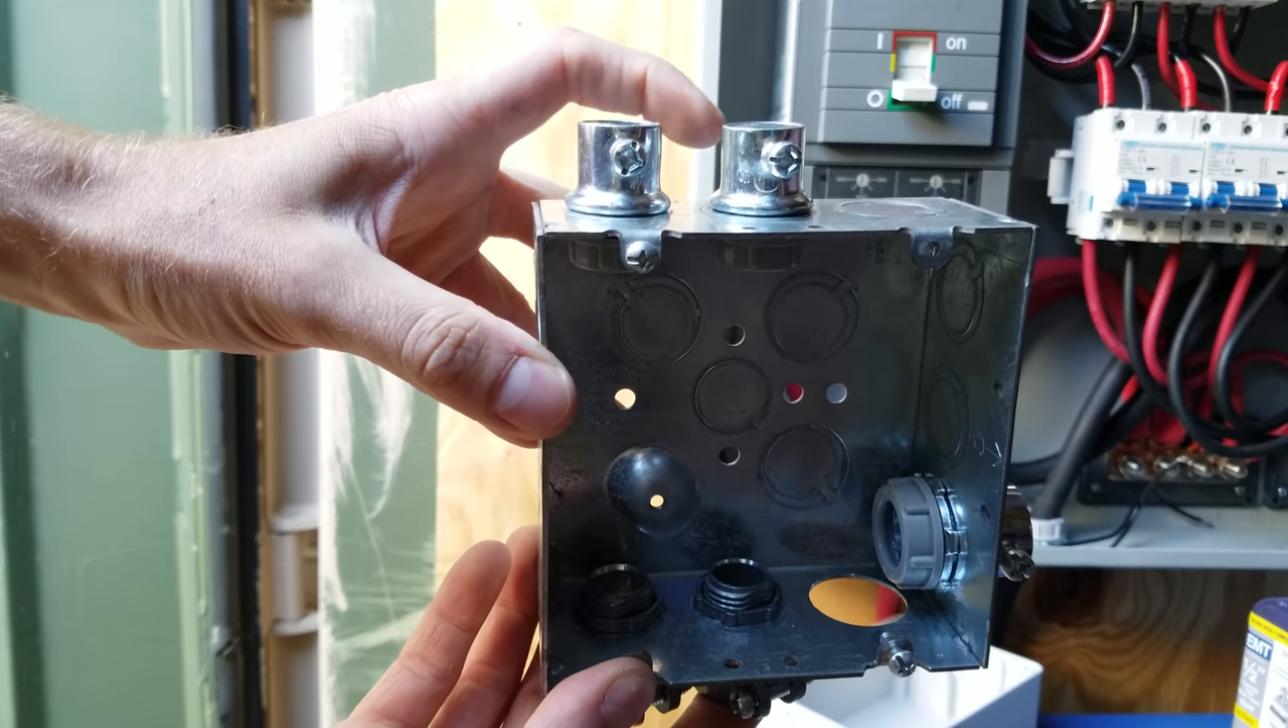I'll cut an eight-inch, two-eight-inch pieces of conduit. All right, so I put a total of five fittings in this box.